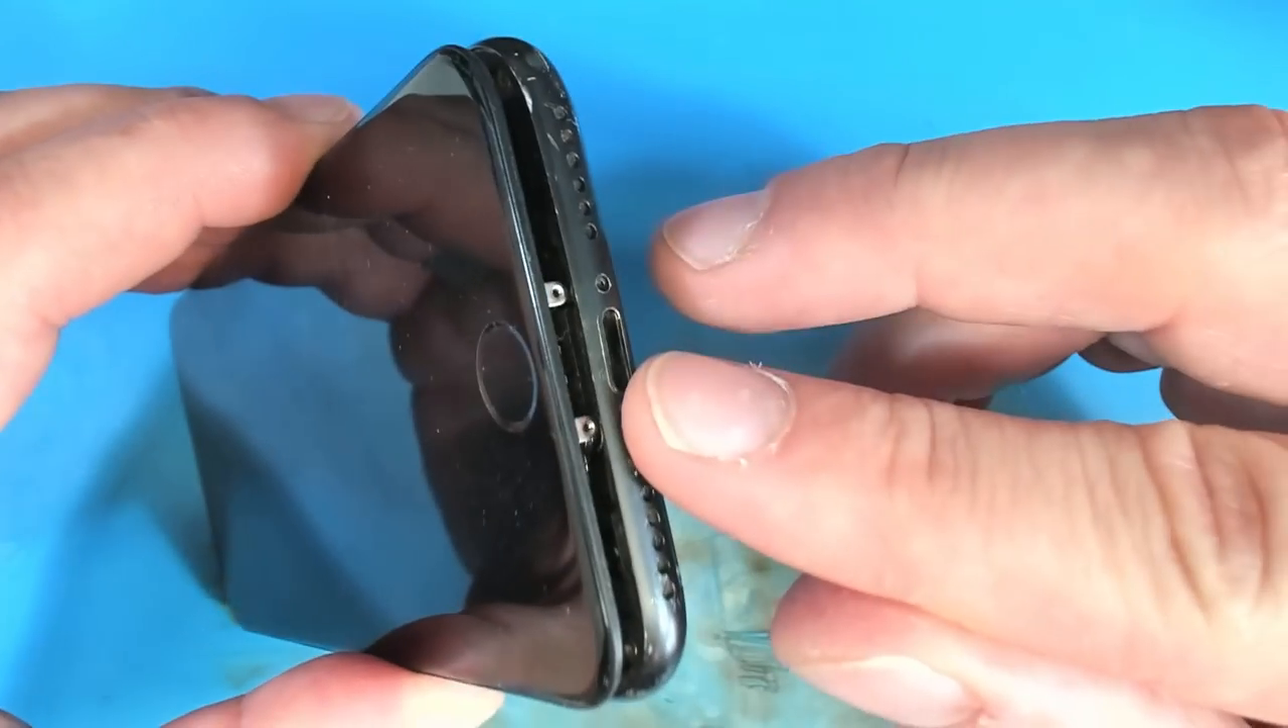At first glance this thing is not squeezed shut it's actually partially open we are missing the pentalobe screws.